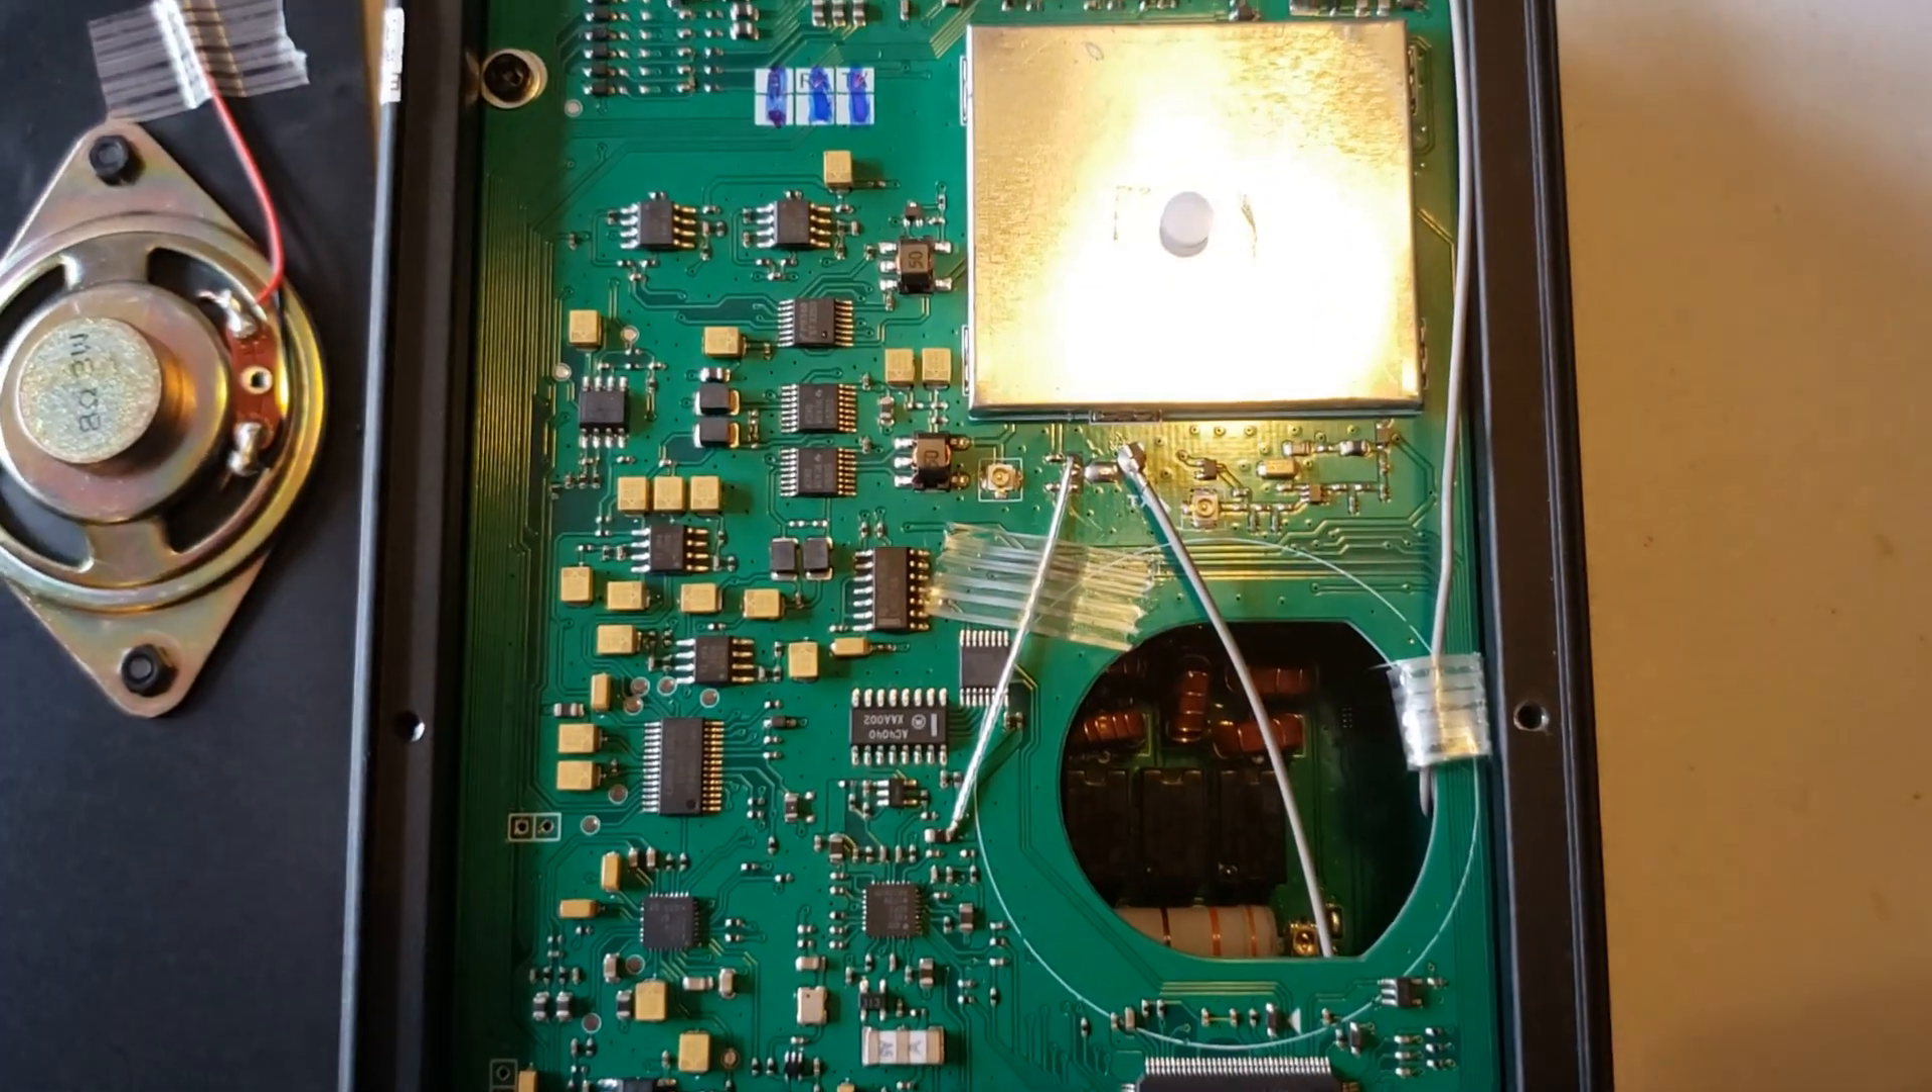Here we are with a circuit board back on.